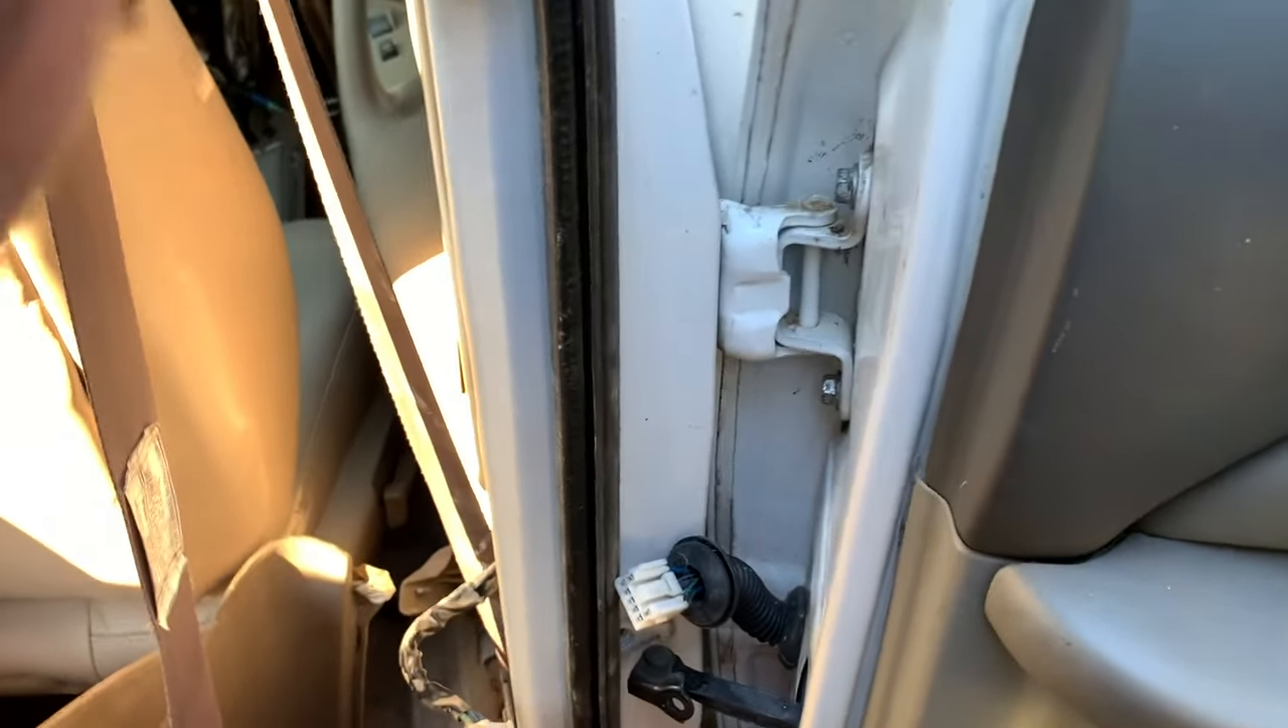Now we have the top, the top hinge mounted.